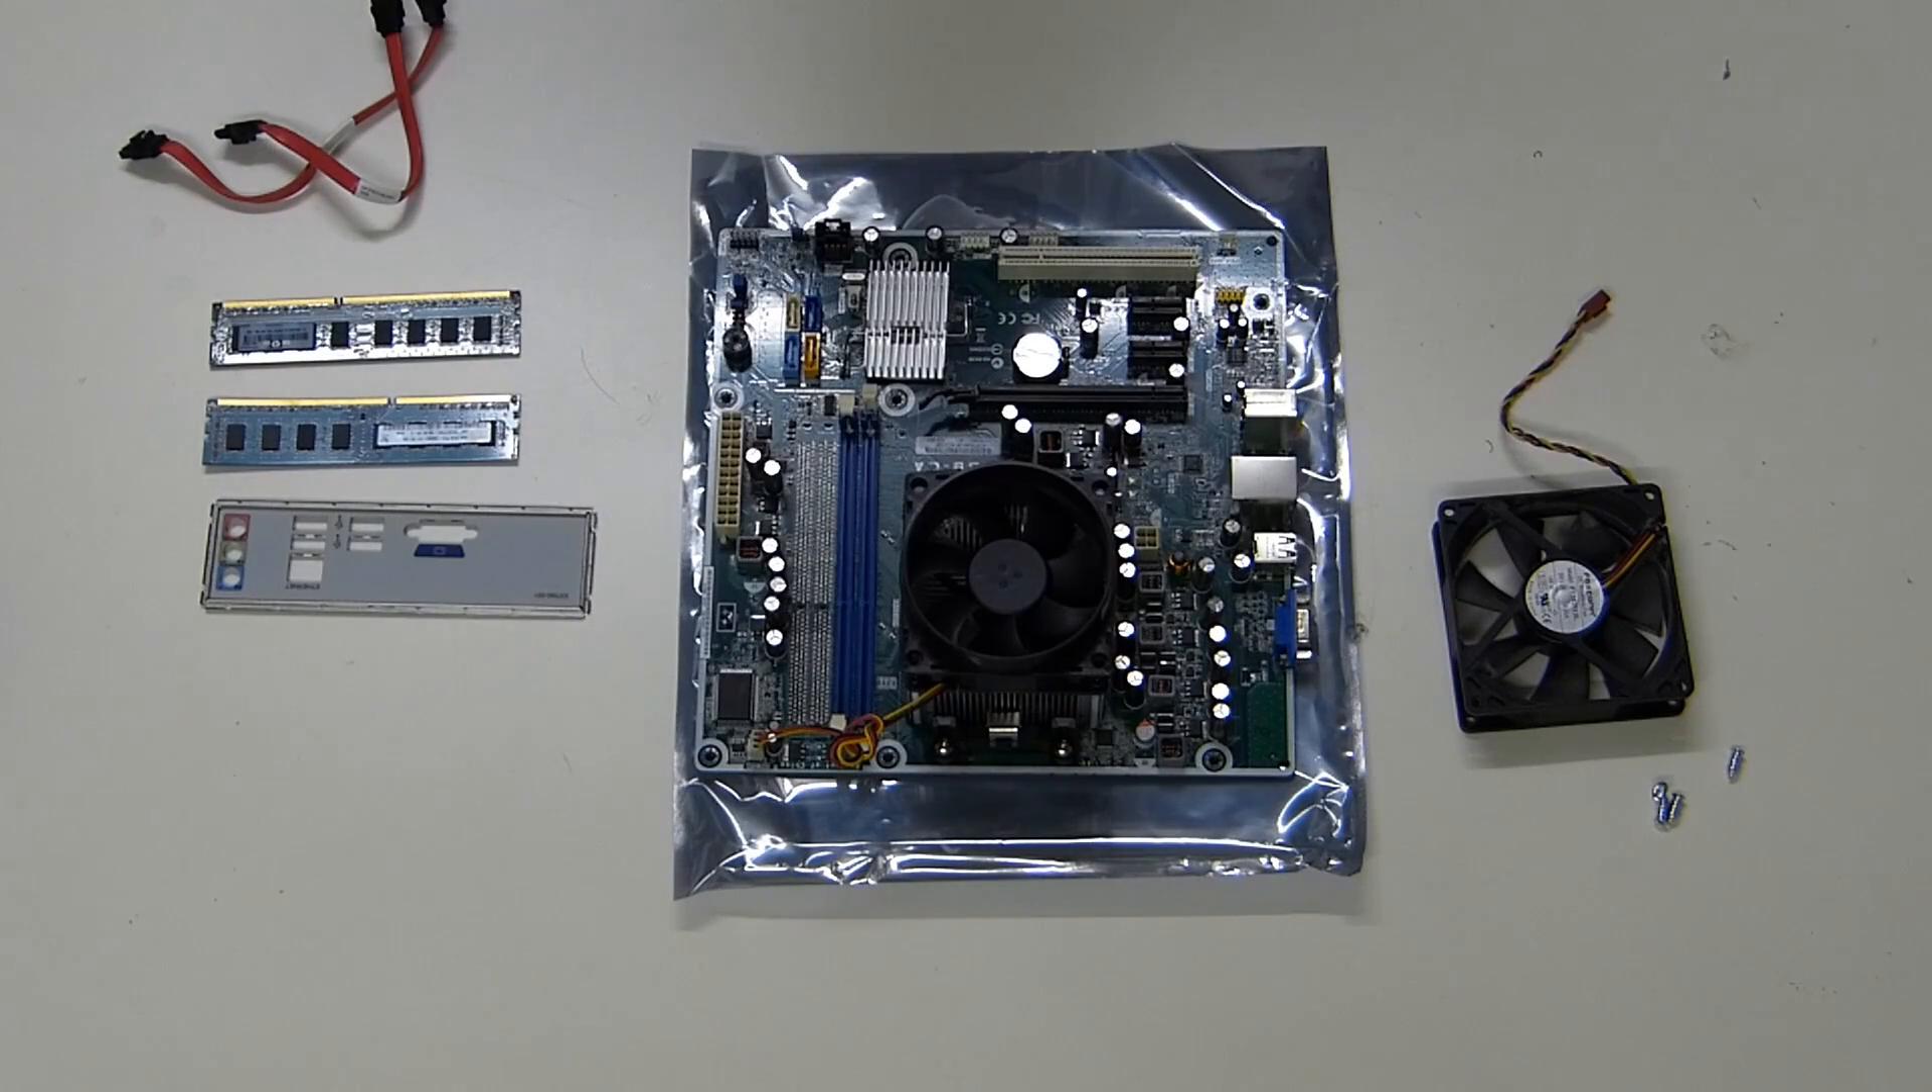I now have the motherboard taken out of the HP computer.